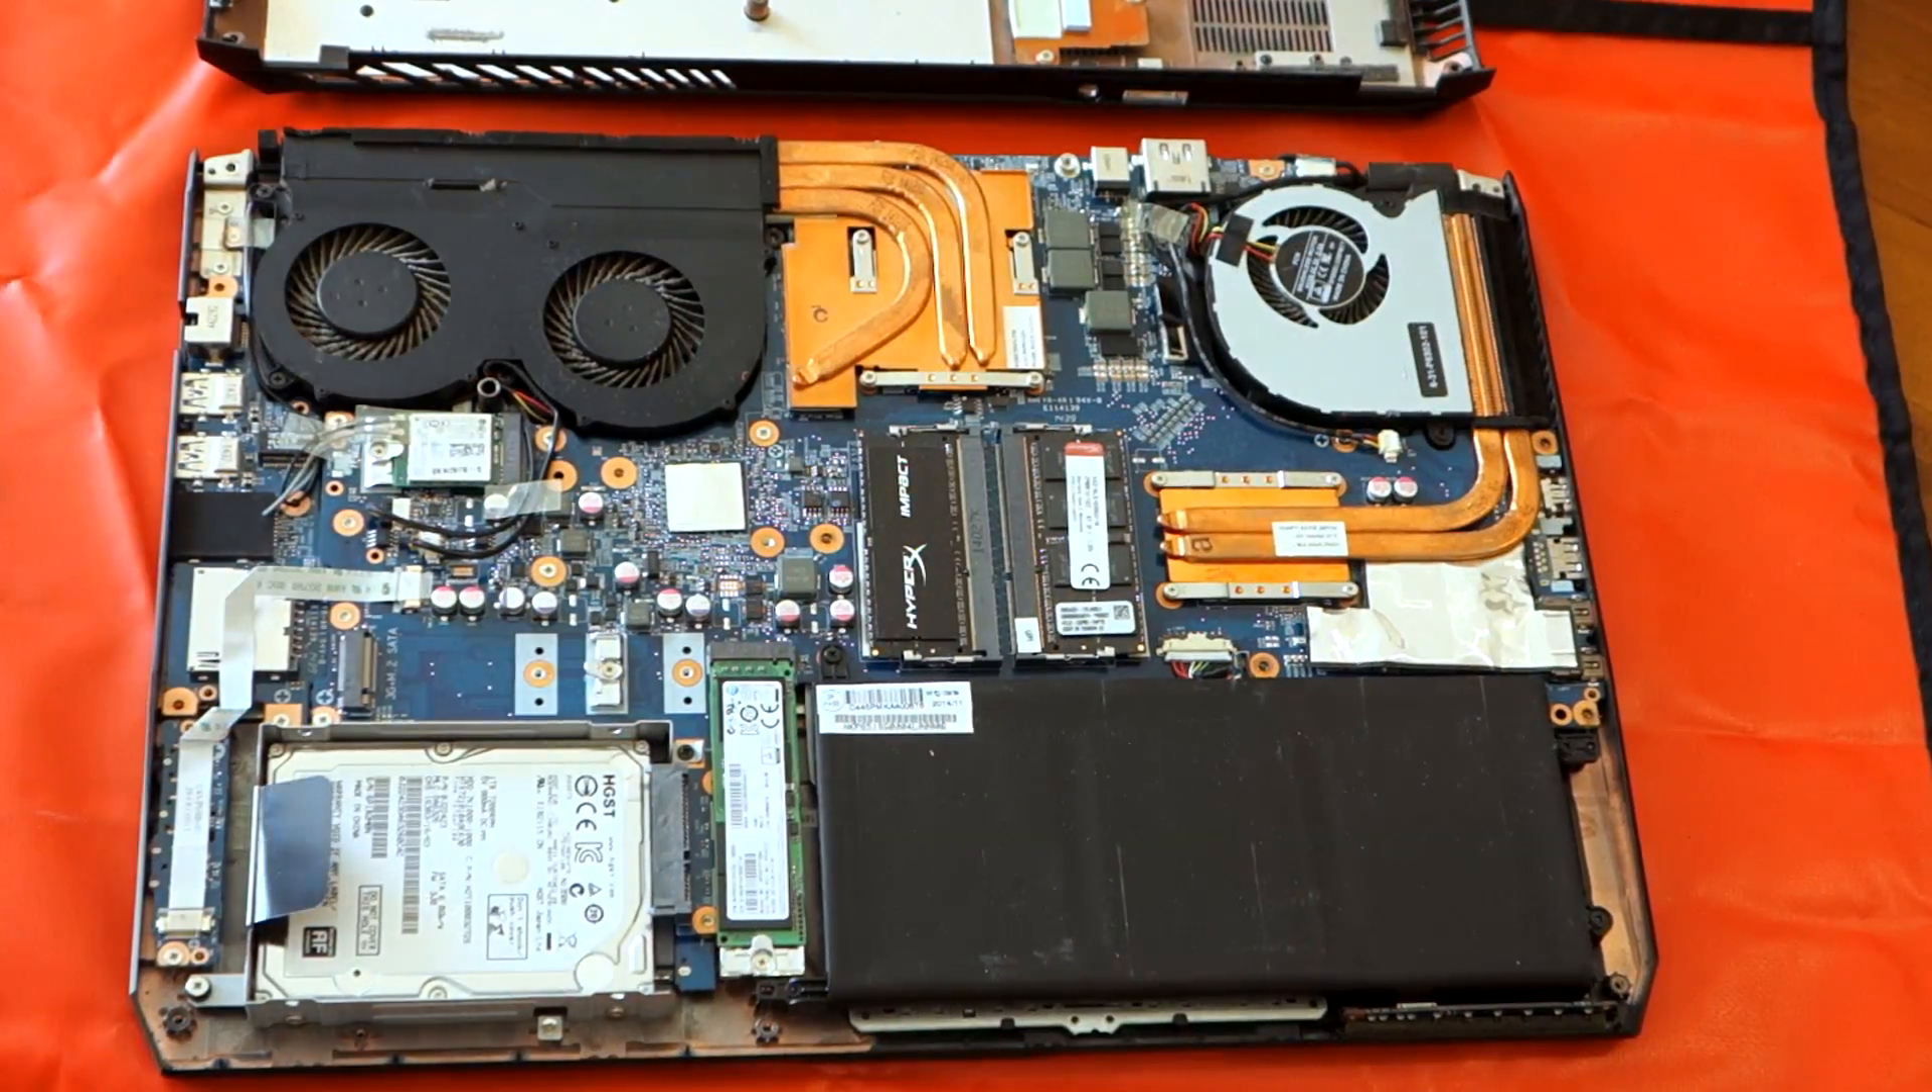So here we are with the system opened up.